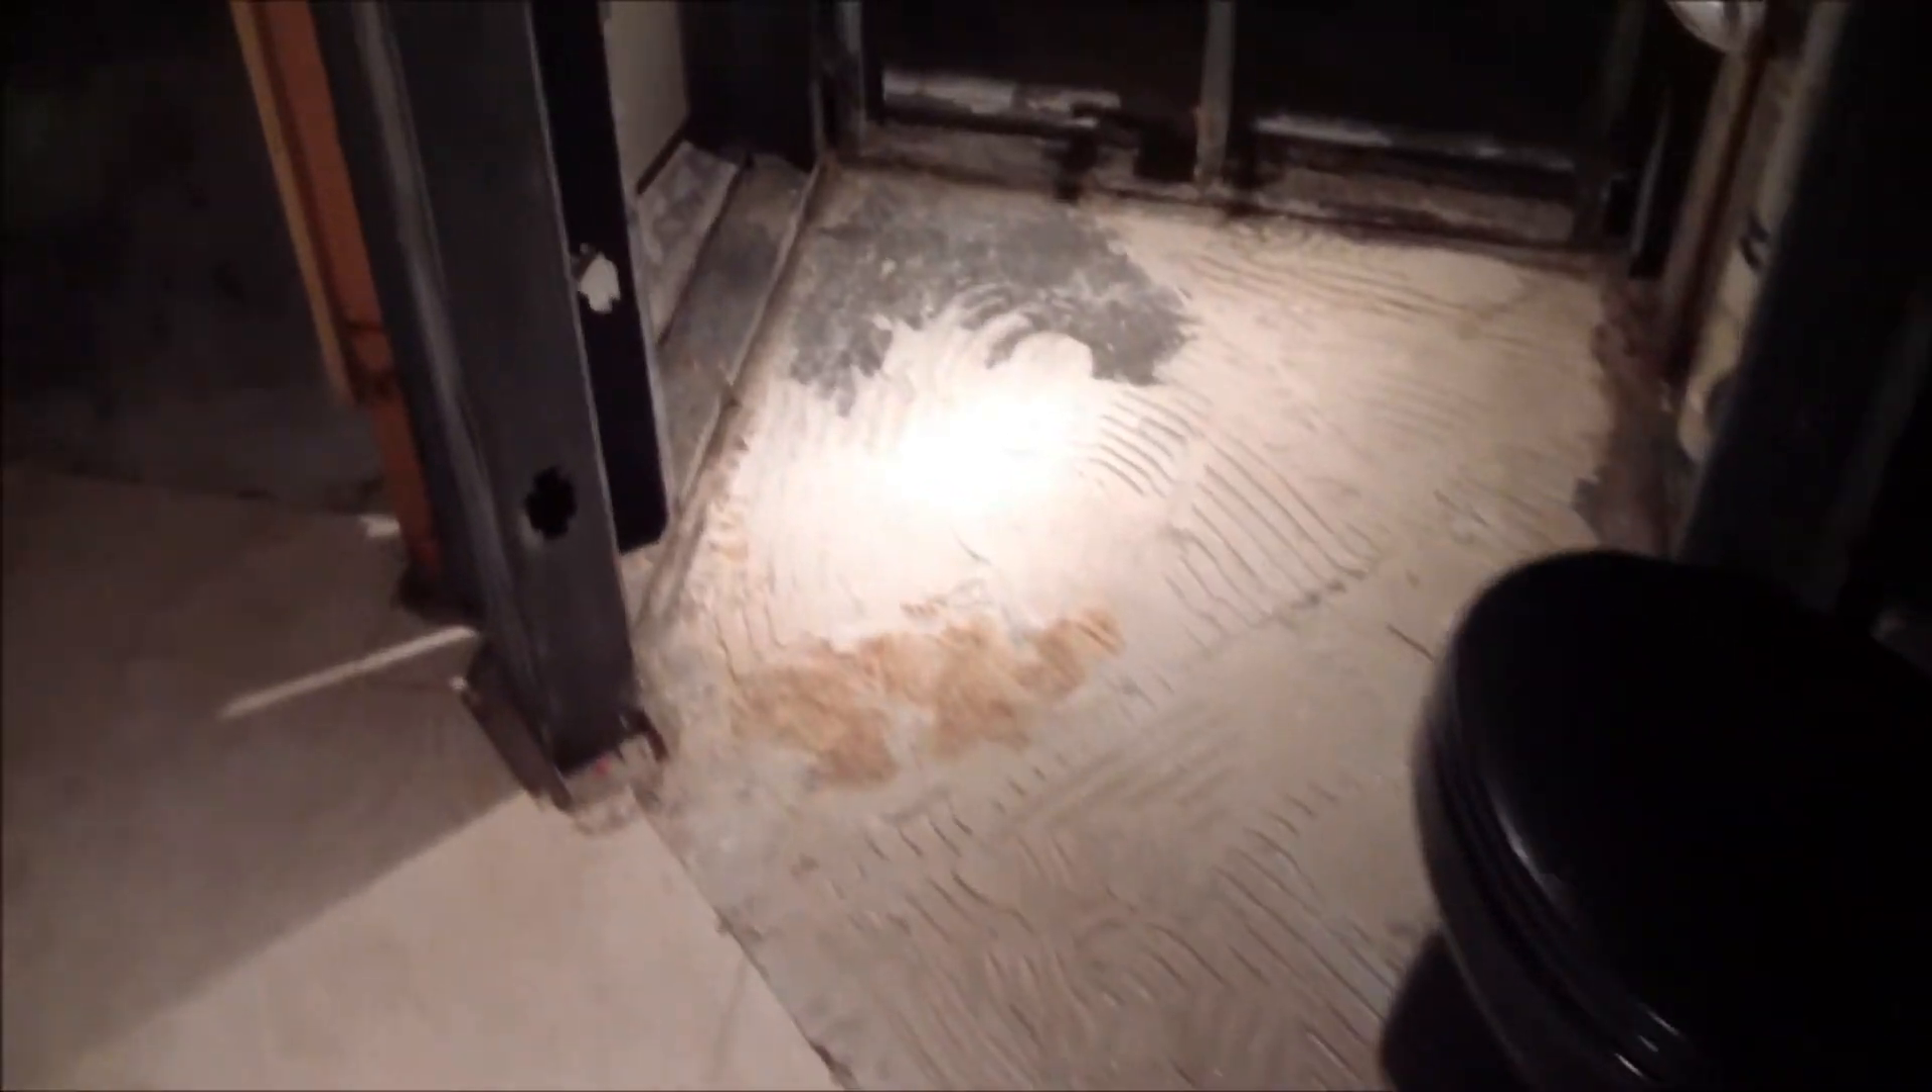I removed all the marble flooring there. Around the toilet.